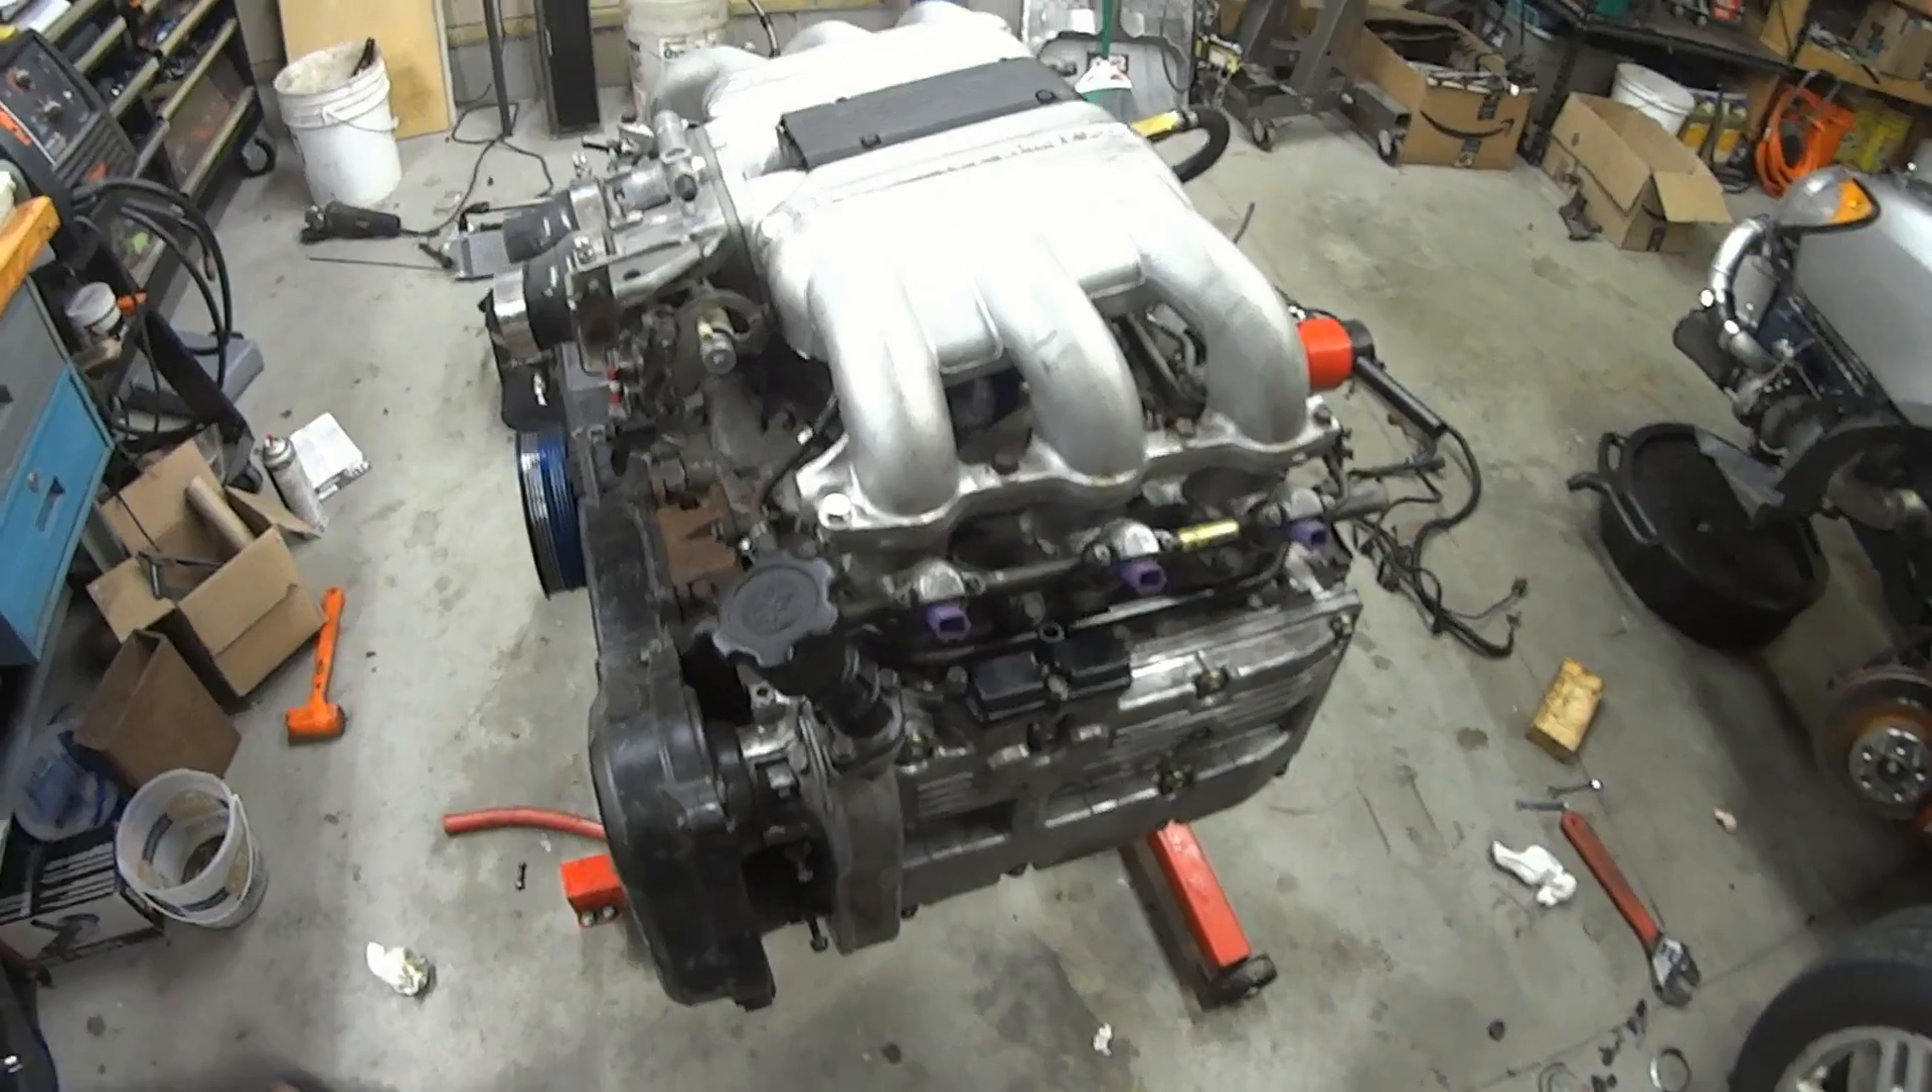And then I've got the modified intake manifold on. Obviously modified because the throttle body is on this side.